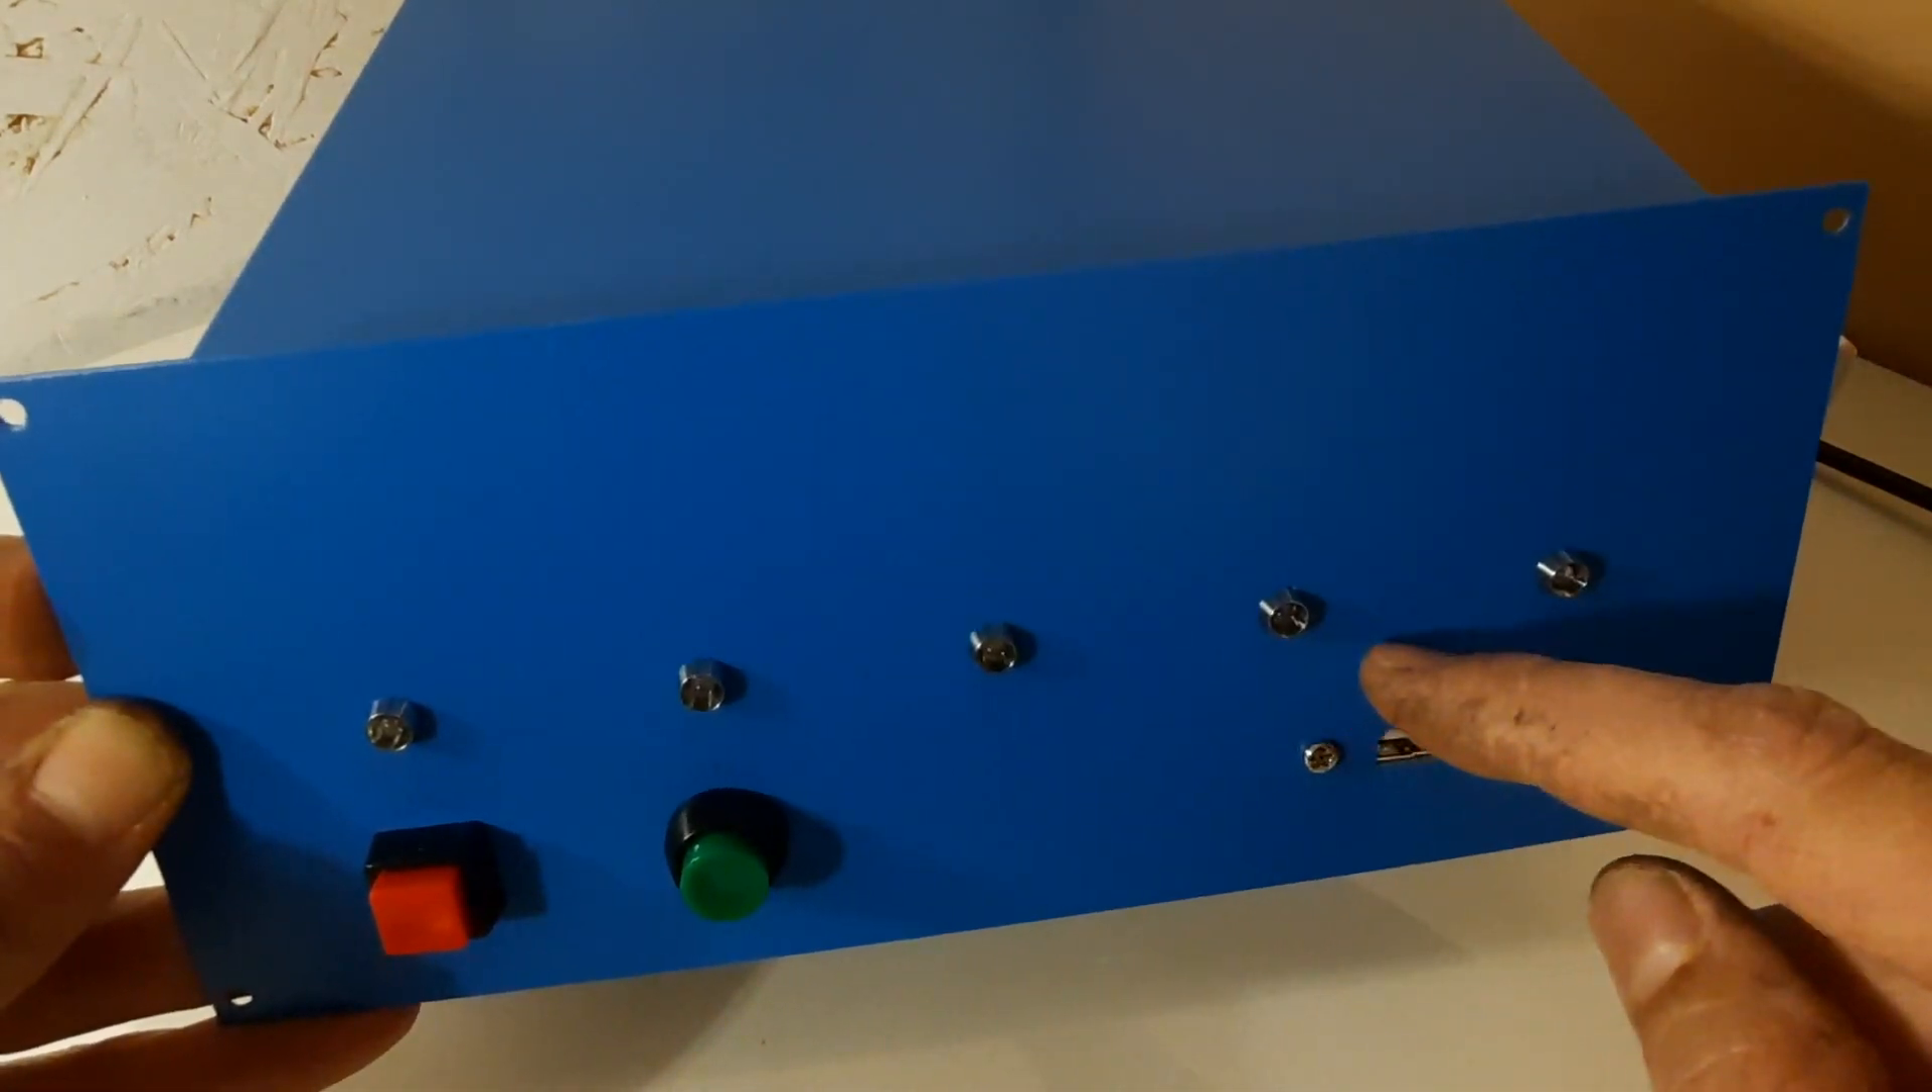I've got the leds in these metal panel mounting bezels.